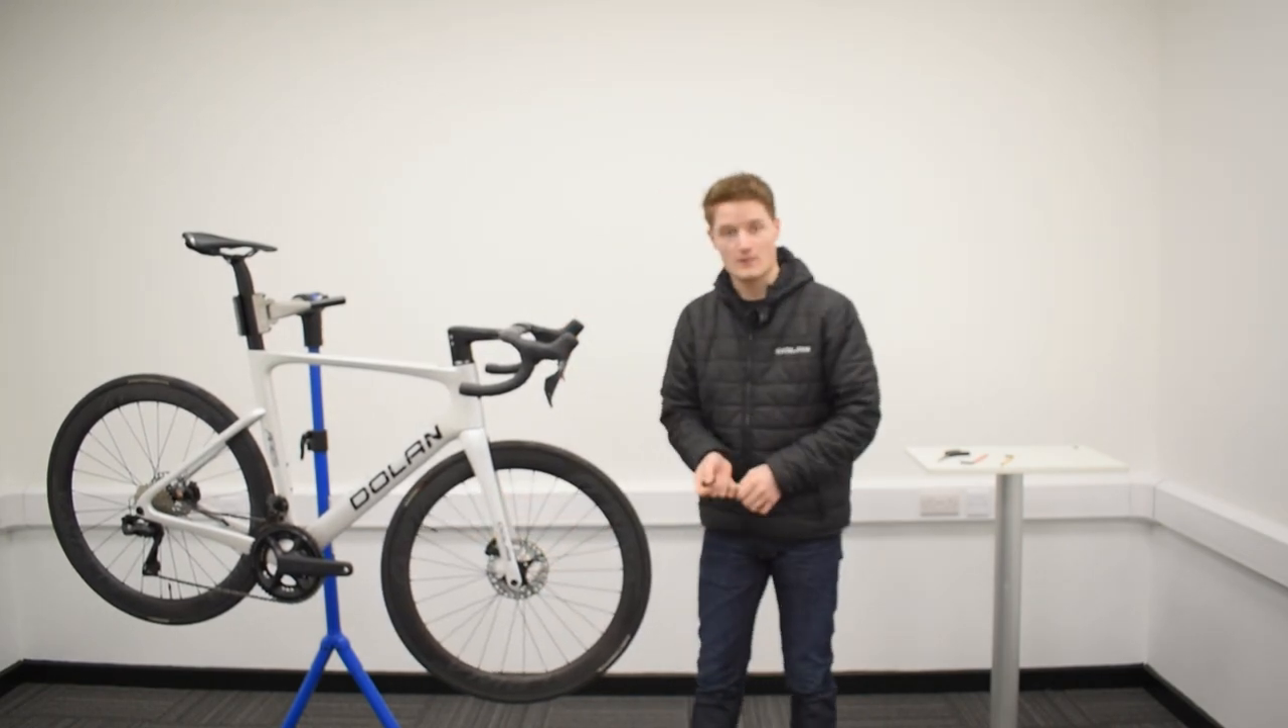And there you go, your front wheel is all attached.